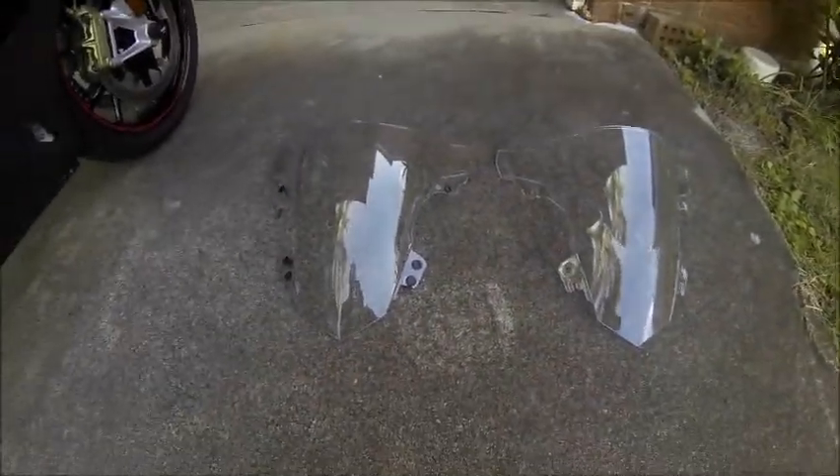Now we've got the two windscreens off.